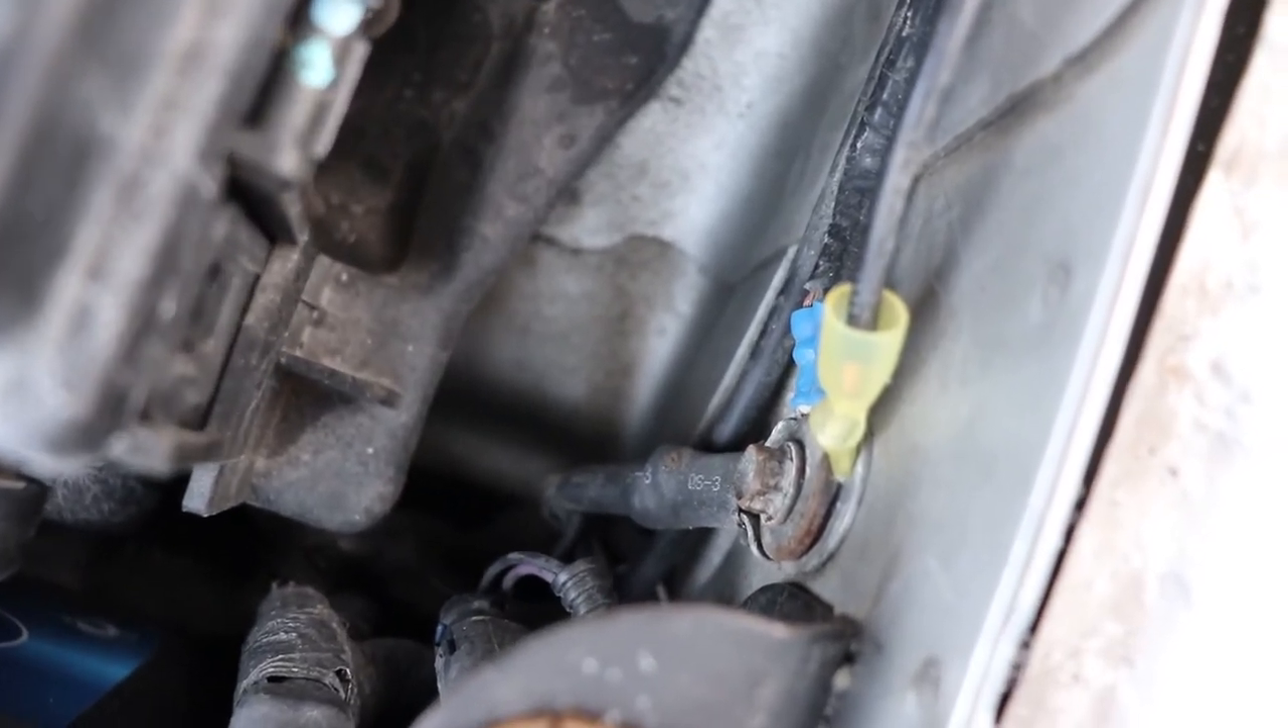I was able to get the ground on here.